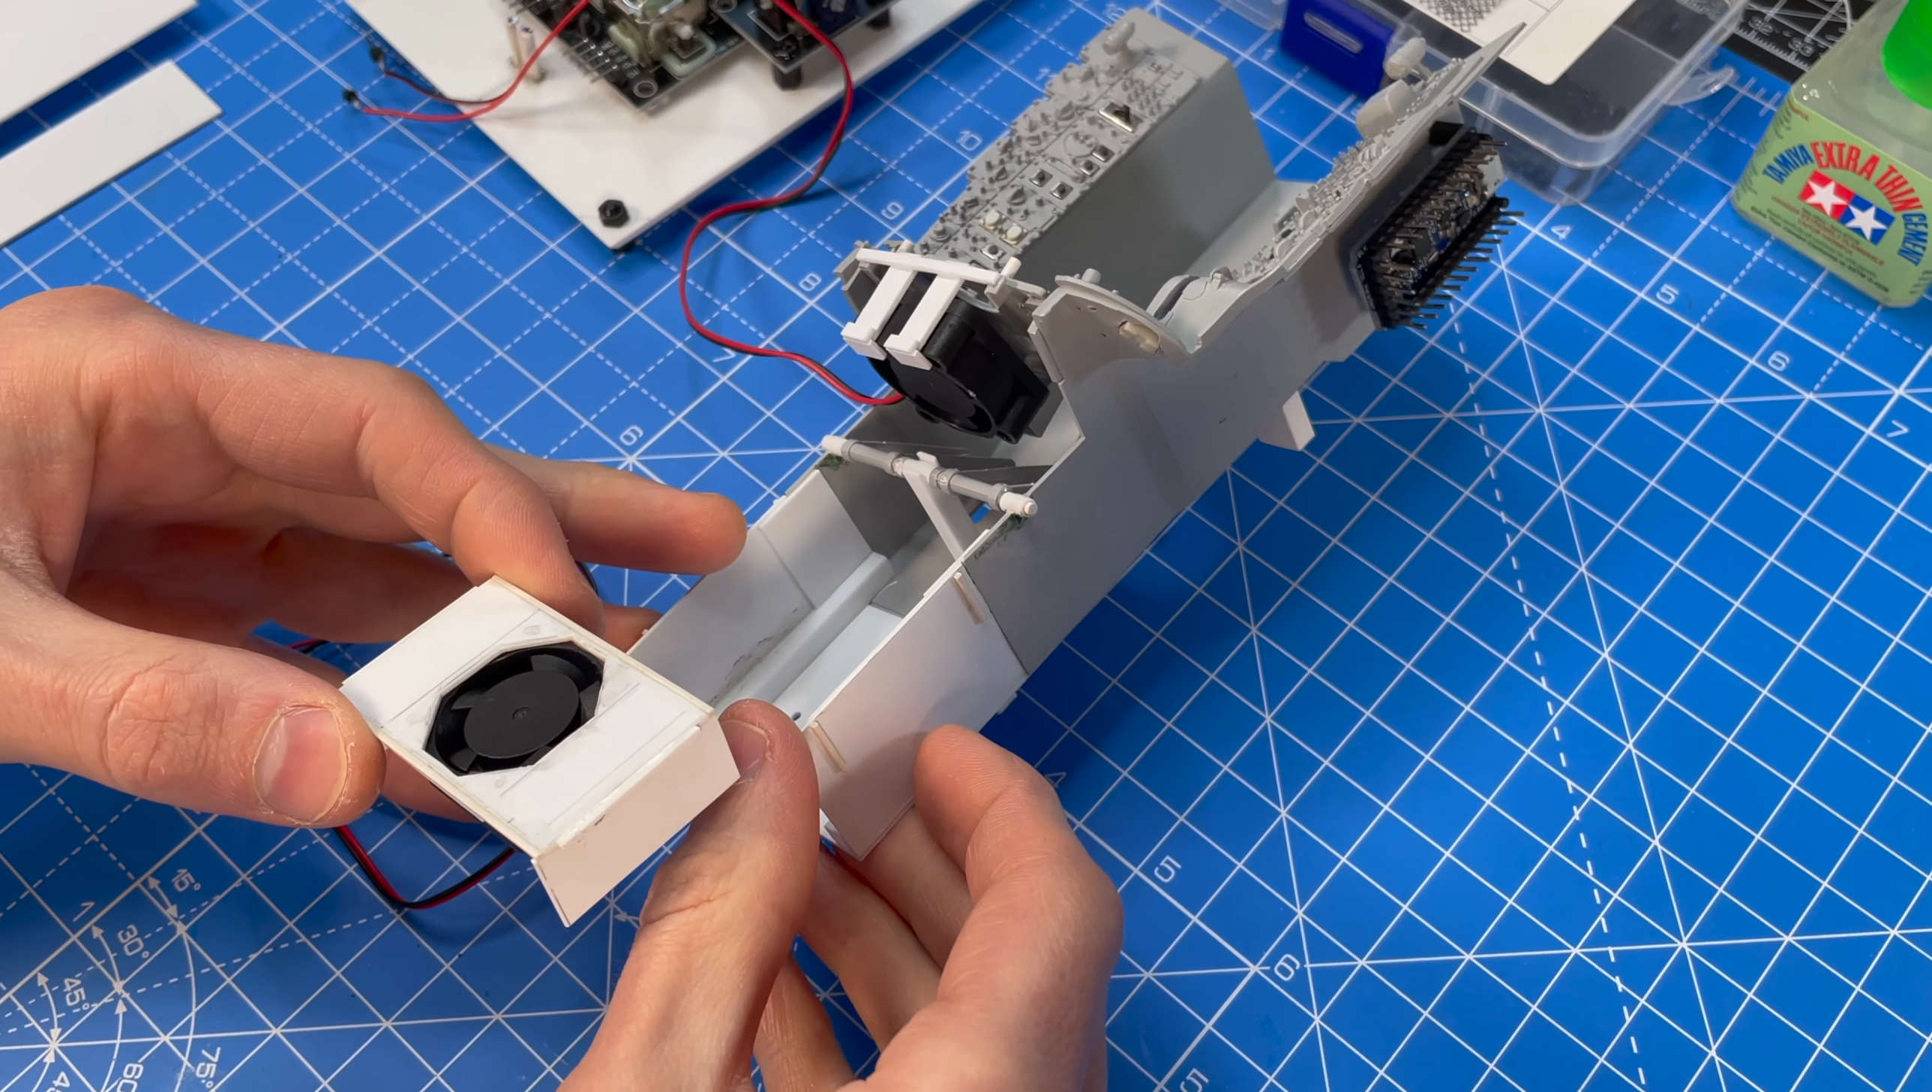At the back here, we've created another sort of bracket here to hold another fan for the circuit board.